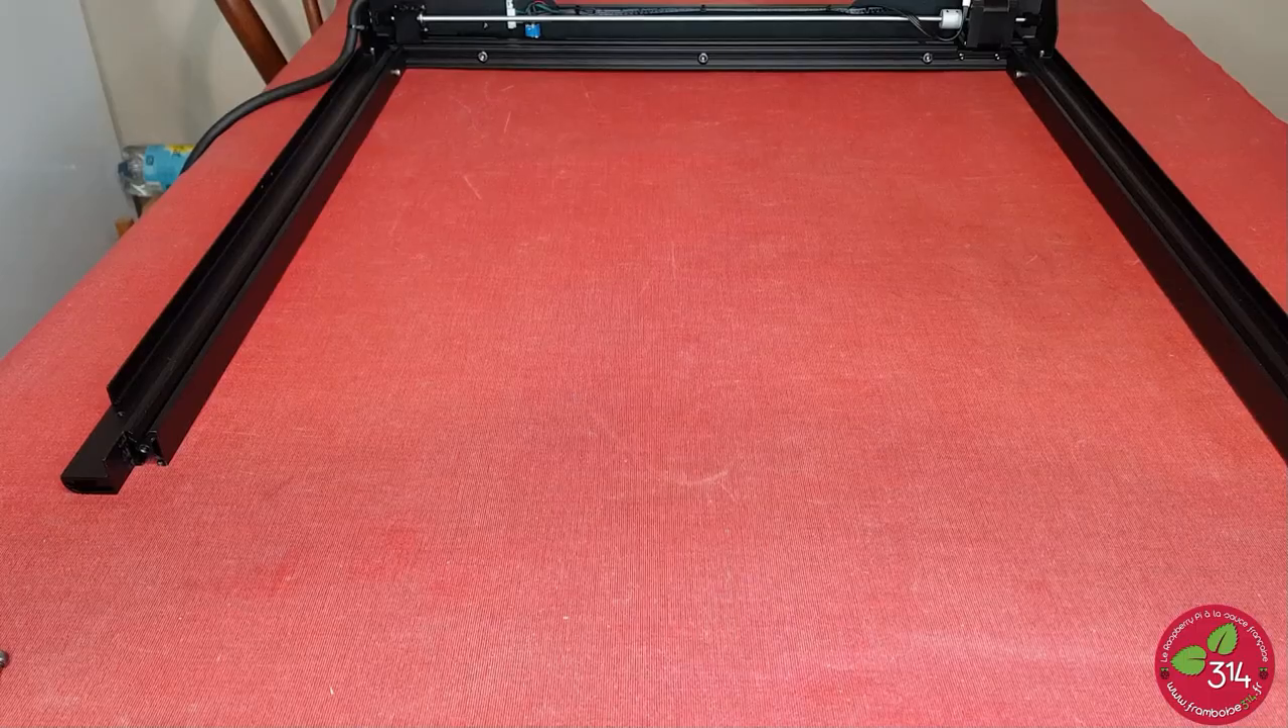Voilà, les deux longerons sont montés.